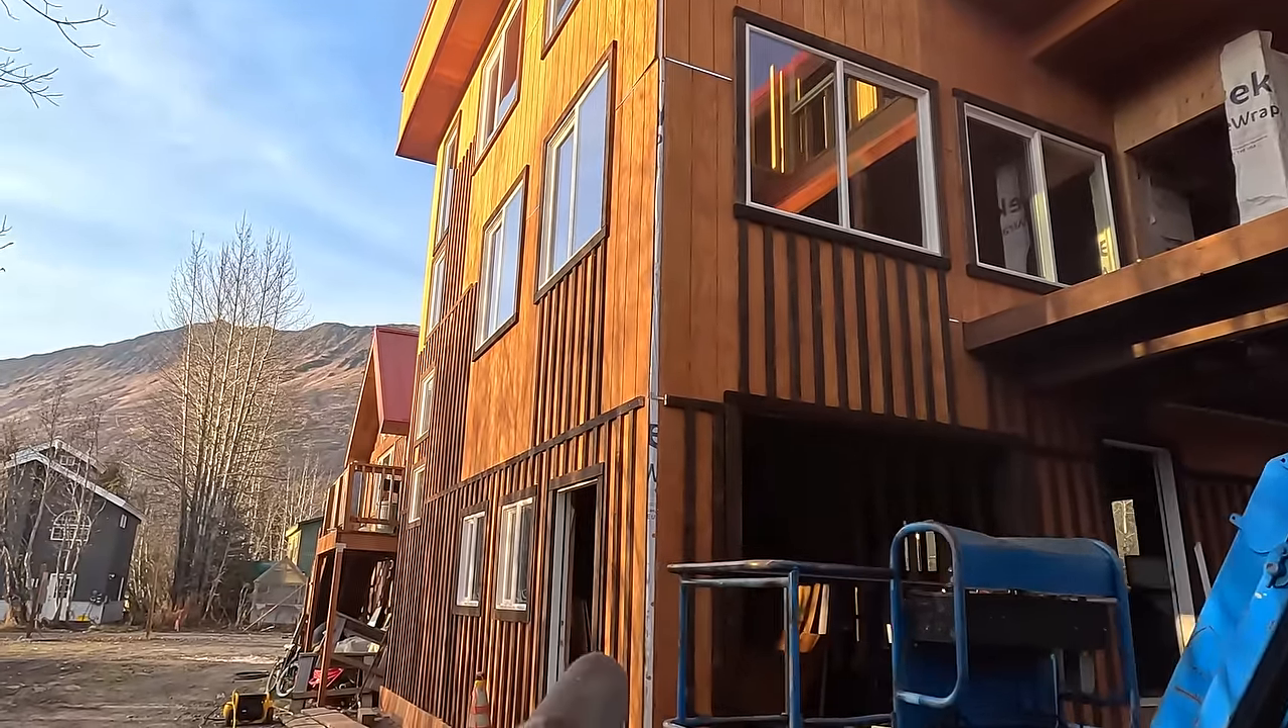You can tell I have not put the corner on yet.